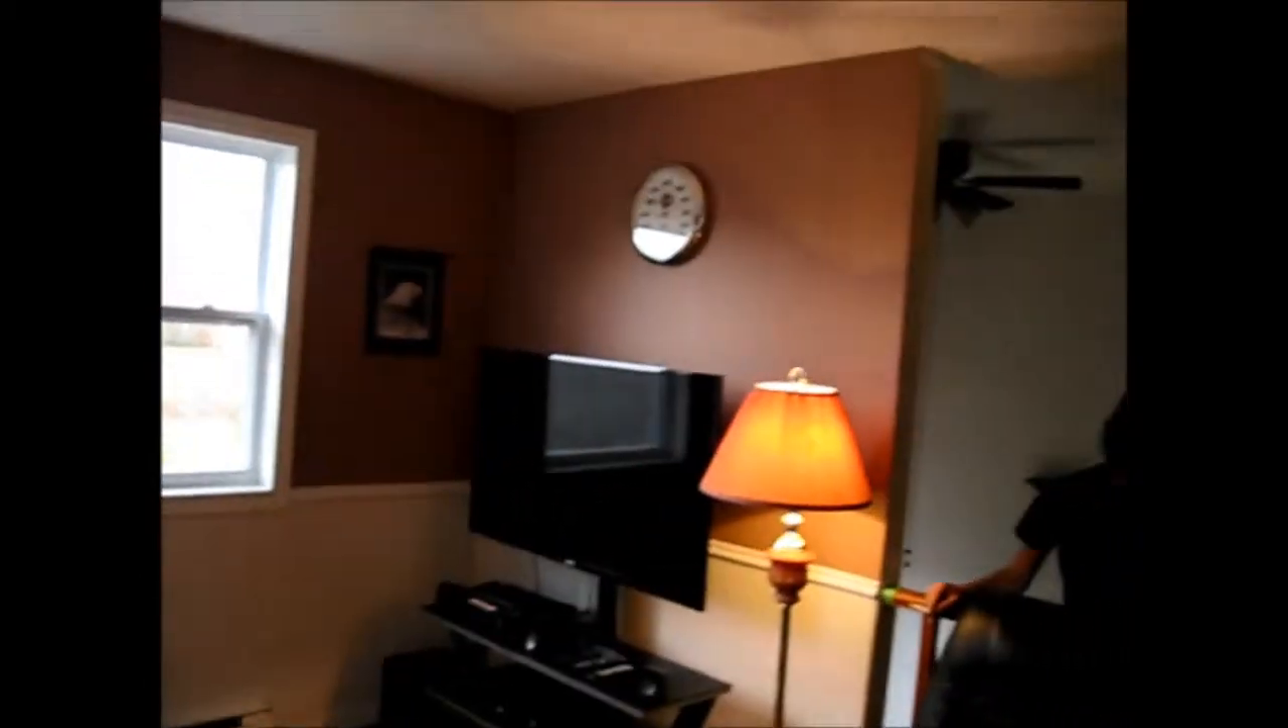I still have to put my blinds up and I'm fitting those inside the window so they look good.